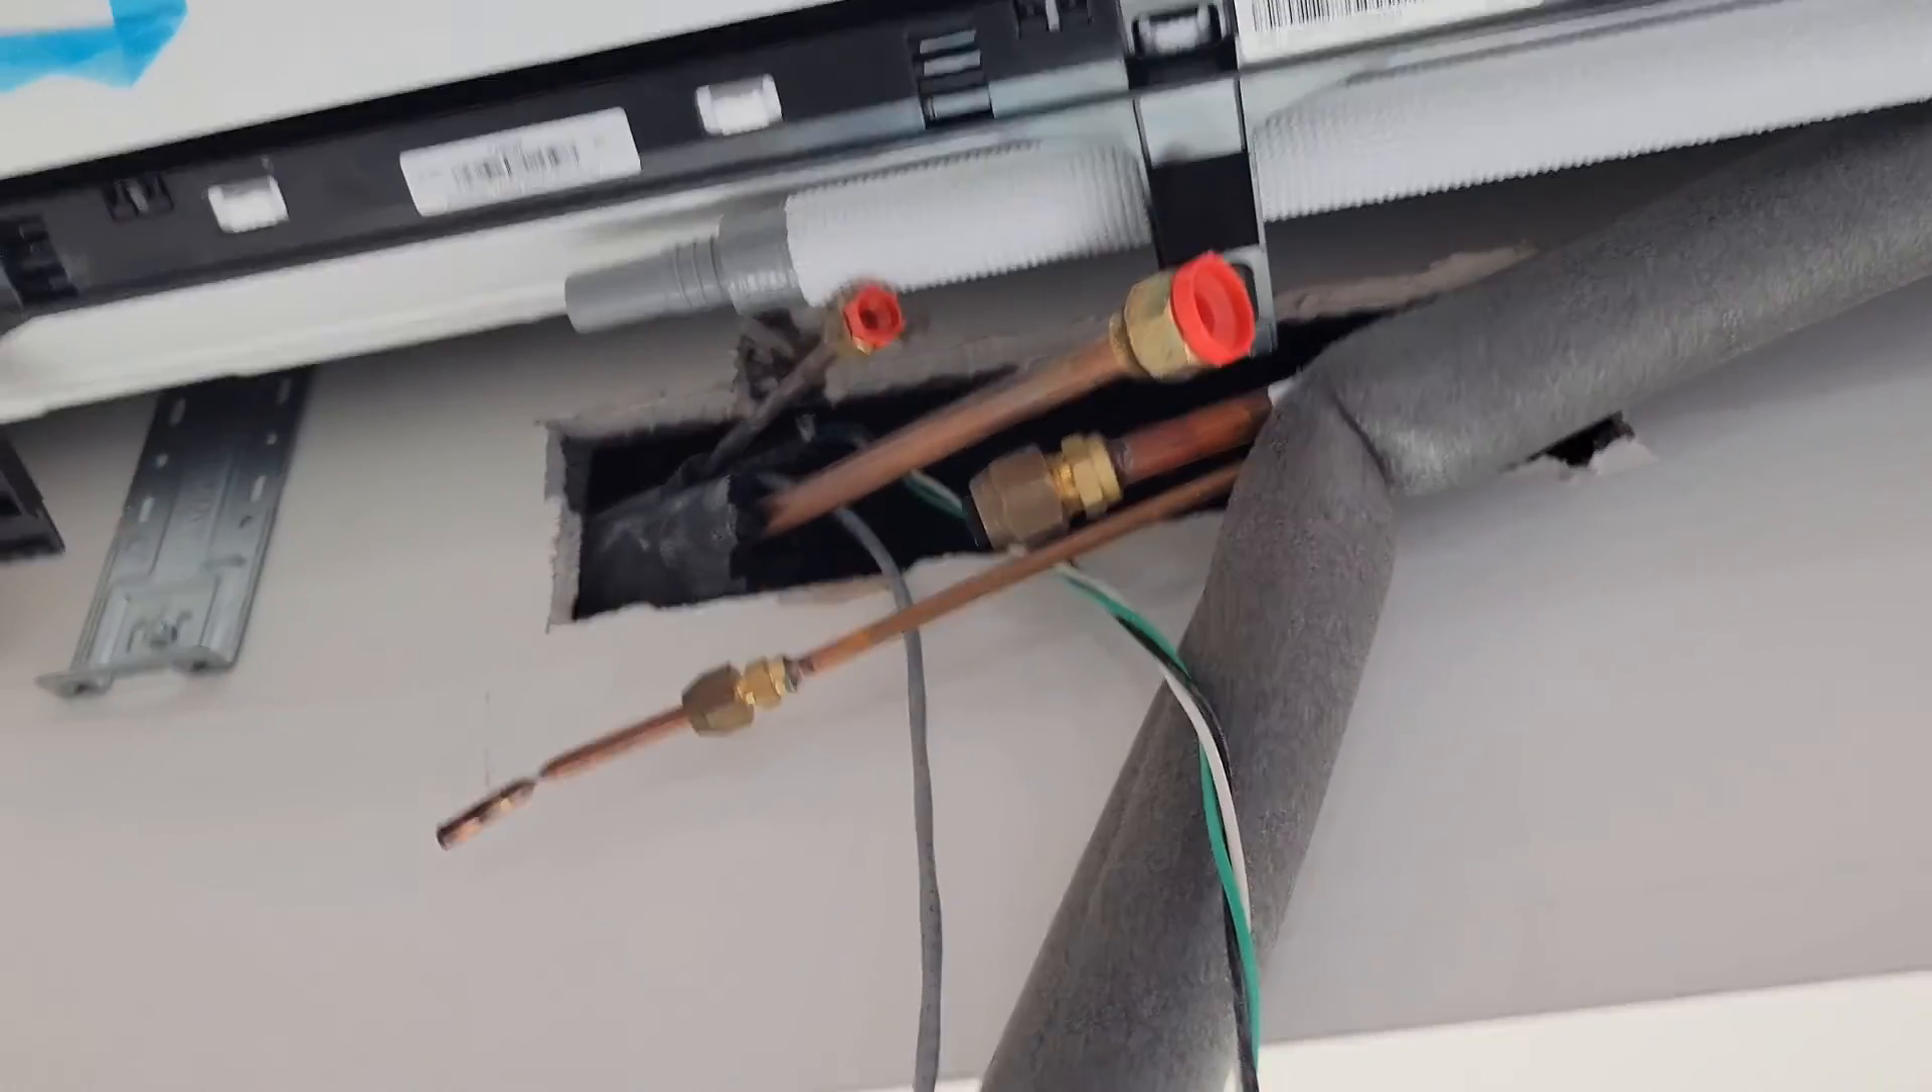We've got our line sets from our wall mount air handler and they're about to tie those in.